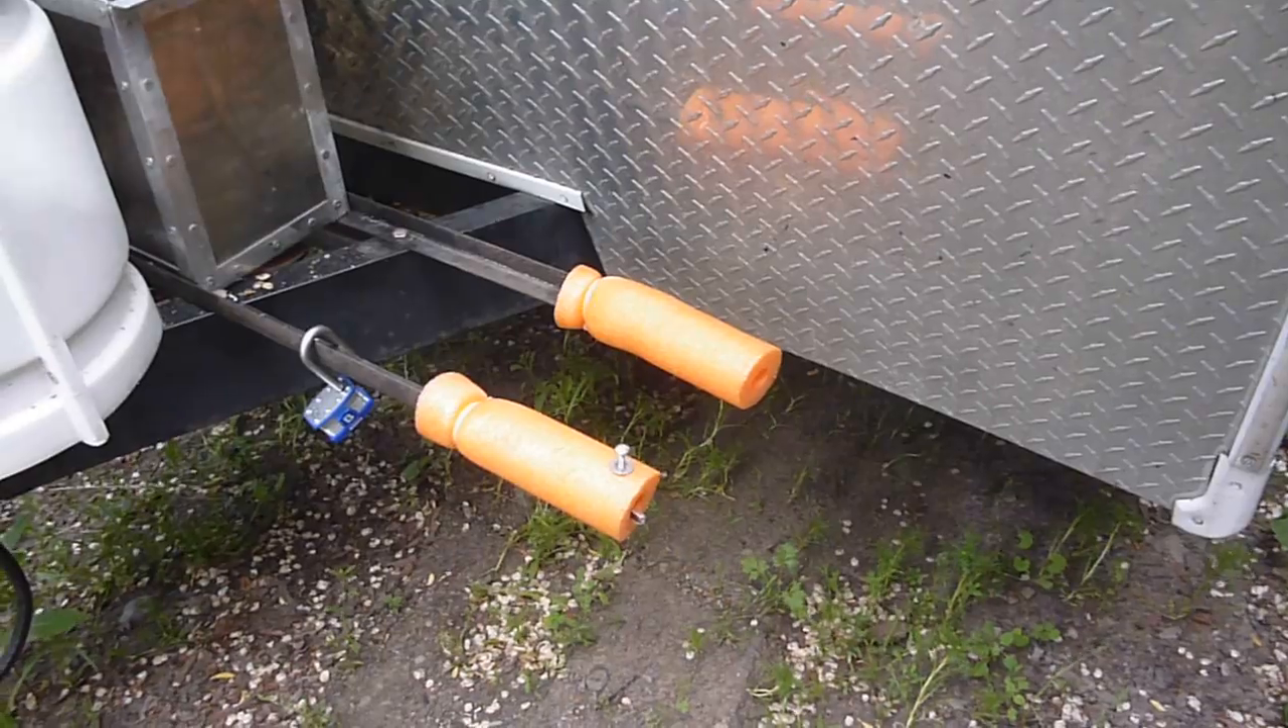We've got the mount right there. With little pool noodles on the end there.